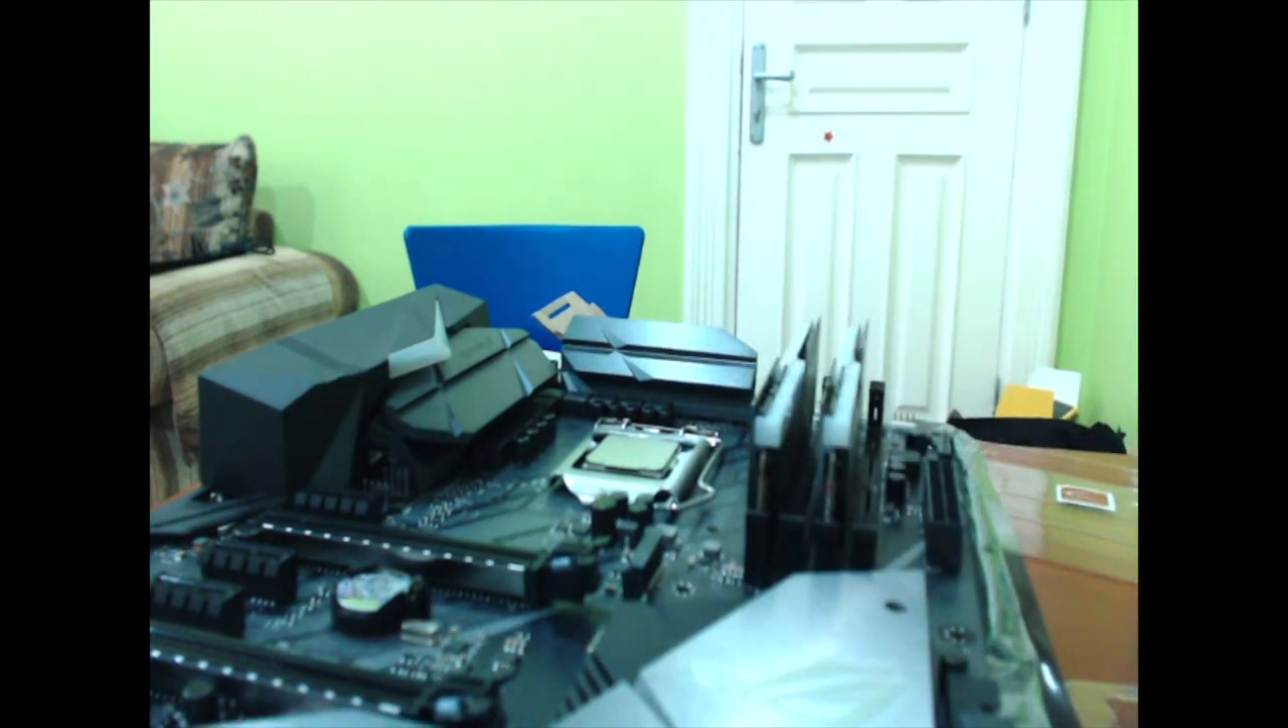They're both in place. Both the RAMs are in place.